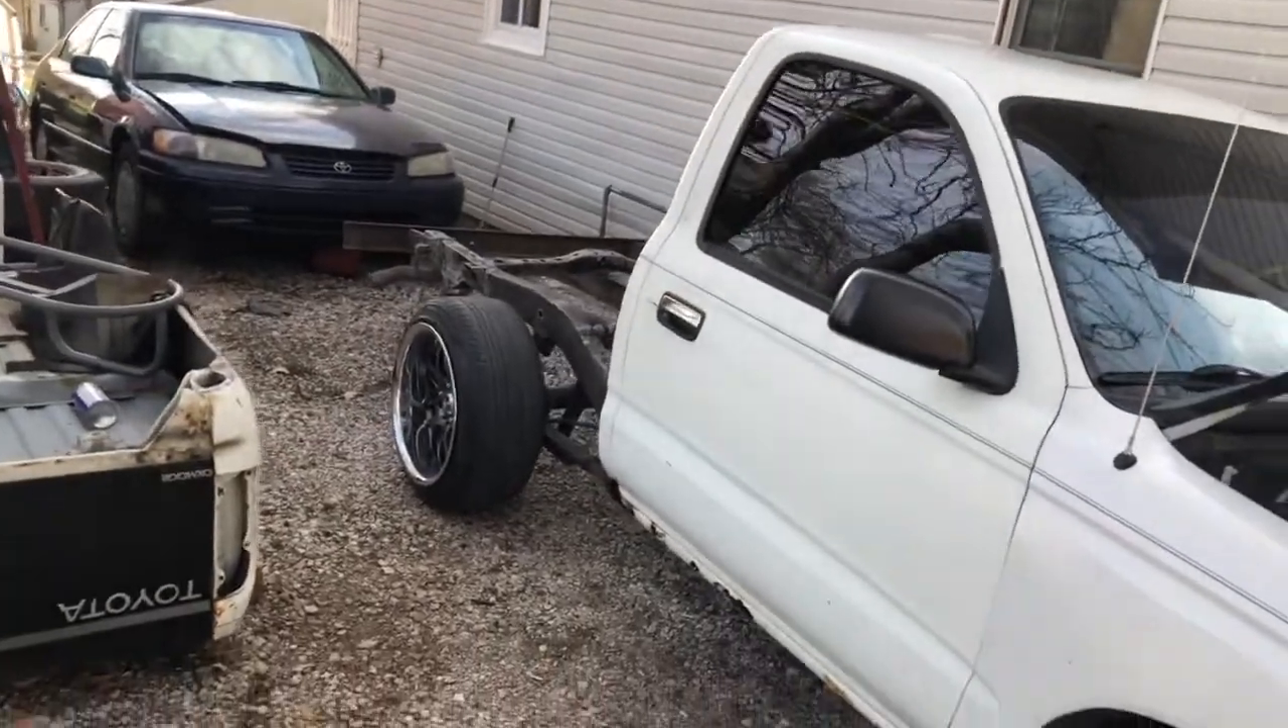Como ven no le he puesto la cama porque todavía tengo mucho que arreglar ahí.